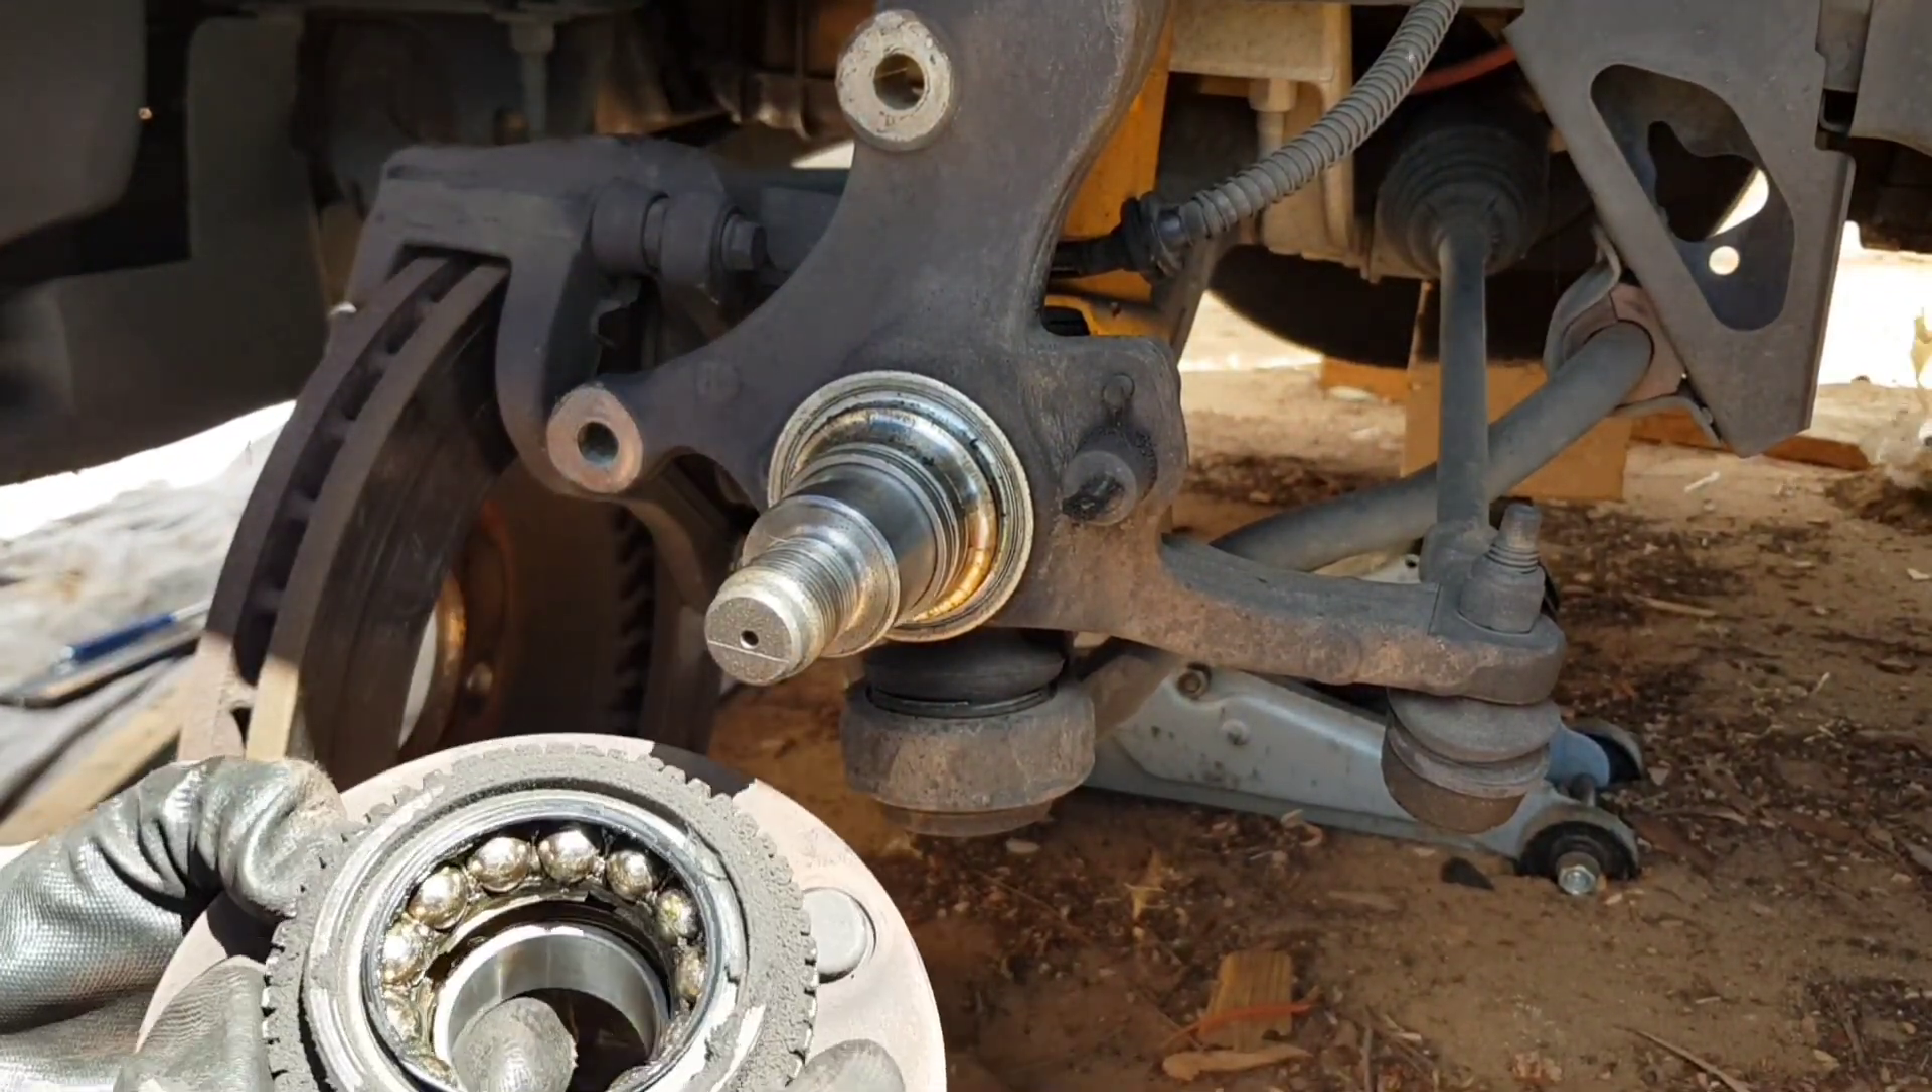So we see after a few hits from a few different angles with a rubber mallet, I was able to knock off the front bearing and the hub assembly.